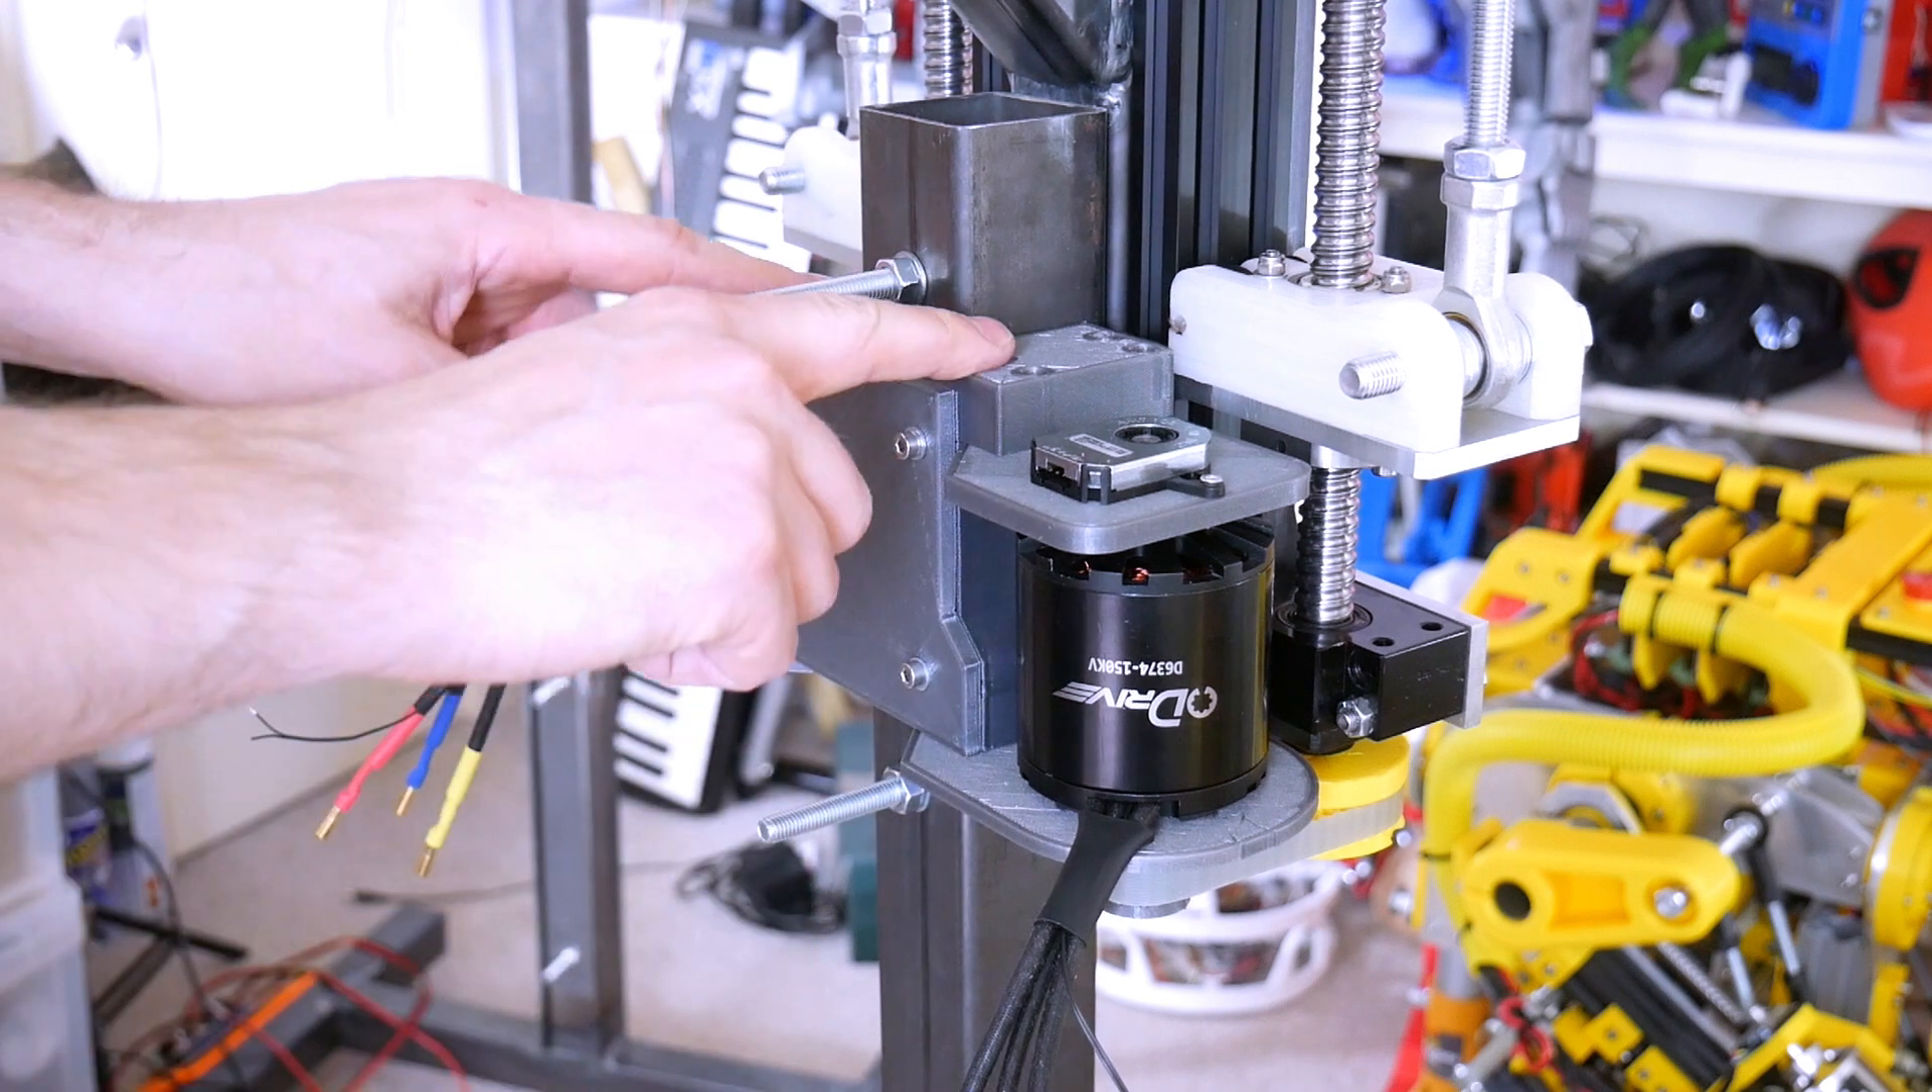The rest of the mounts here are 3D printed and of course they're attached to that extrusion.